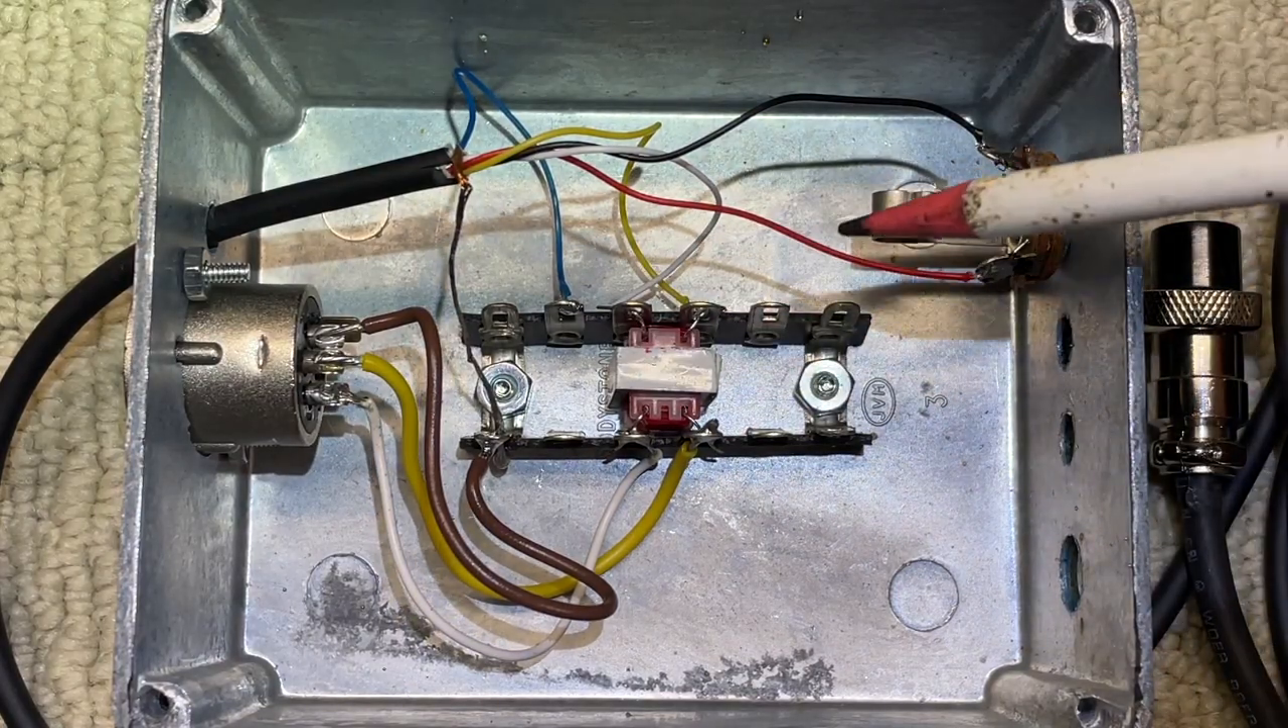So on the transformer, you can see I kind of wedged it between the two solder strips. And that gave it some support.